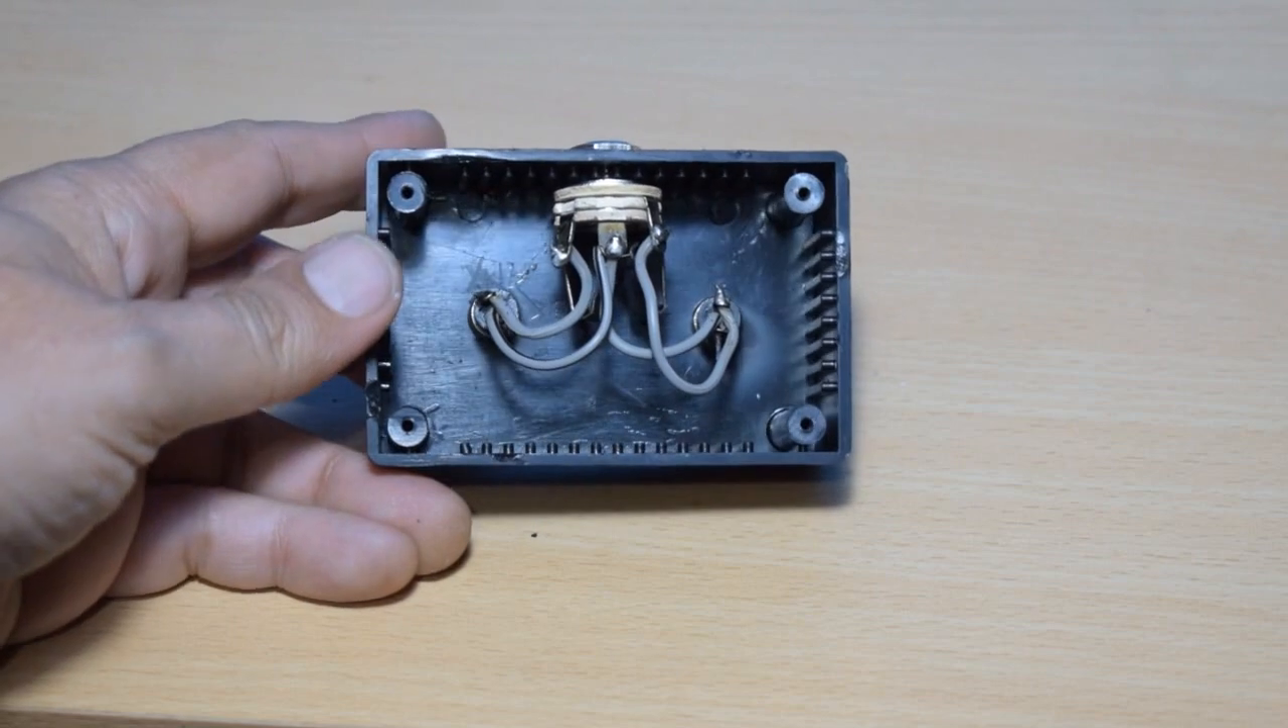Aquí podemos observar ya las piezas colocadas en su sitio y los cables ya soldados.